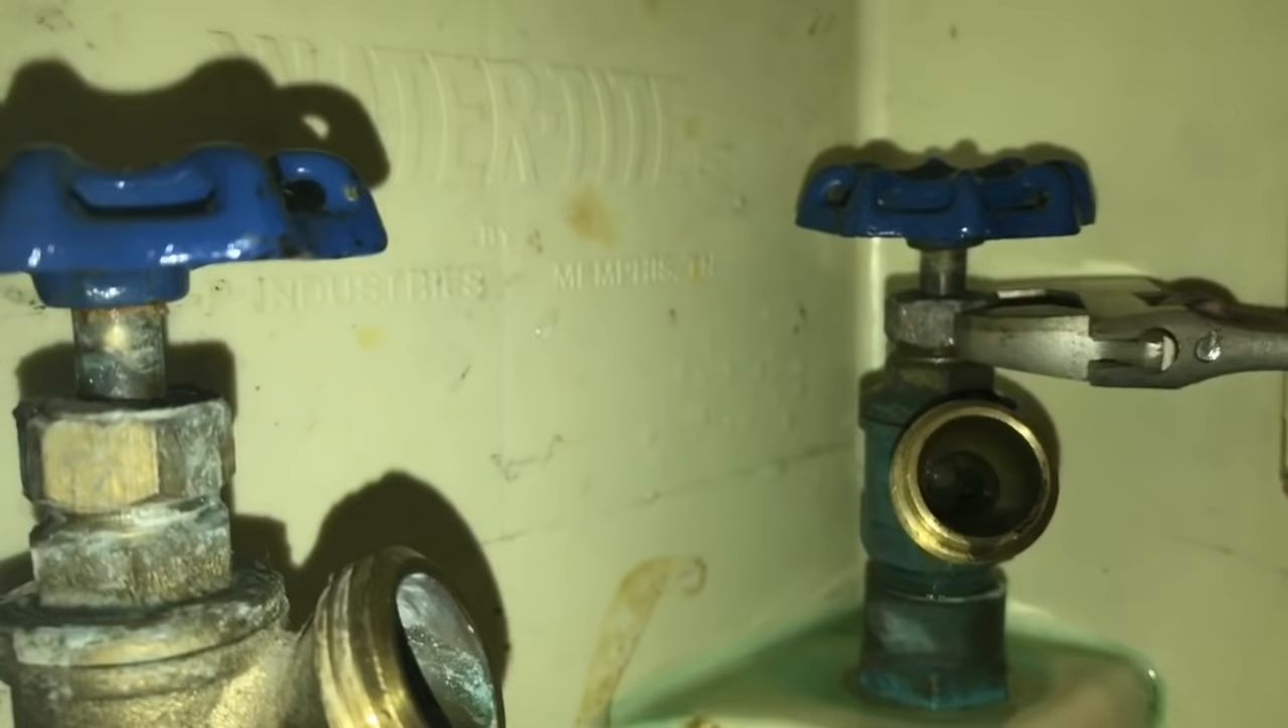So i've removed the hoses to give me some space to work here and i've got my adjustable wrench and i'm going to tighten this nut underneath the handle.